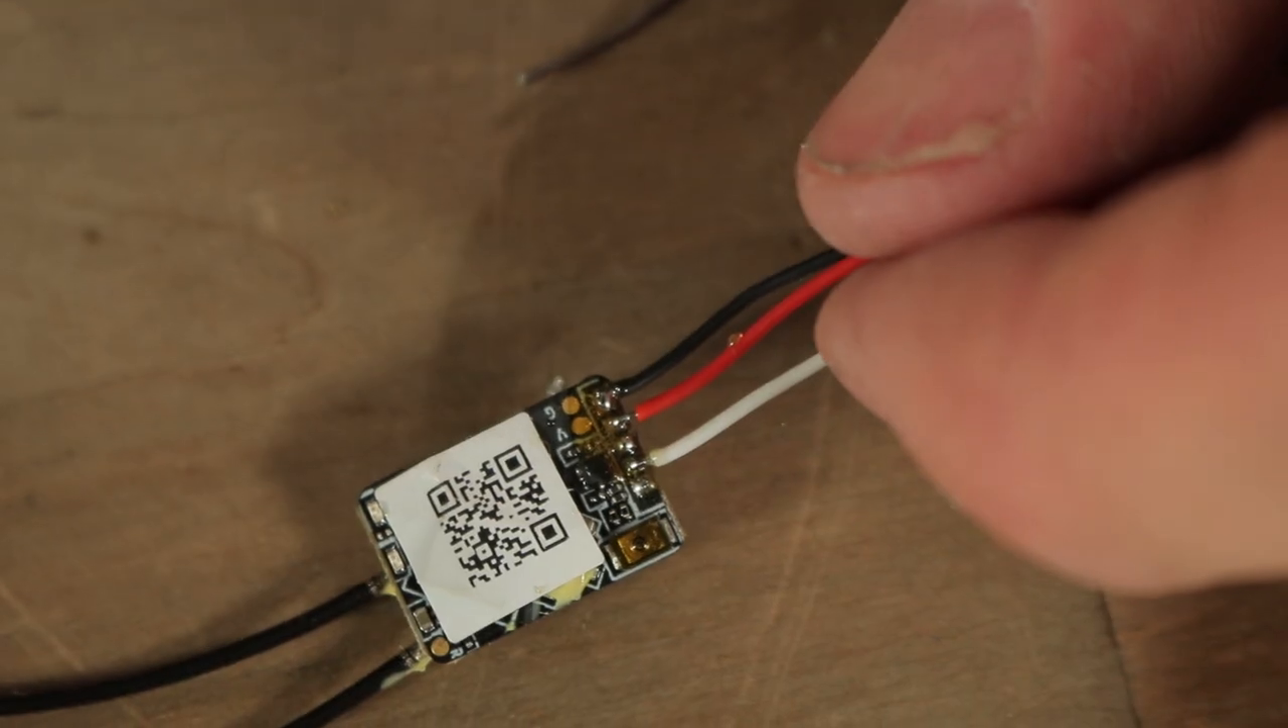All right, we got our three wires connected to the receiver.